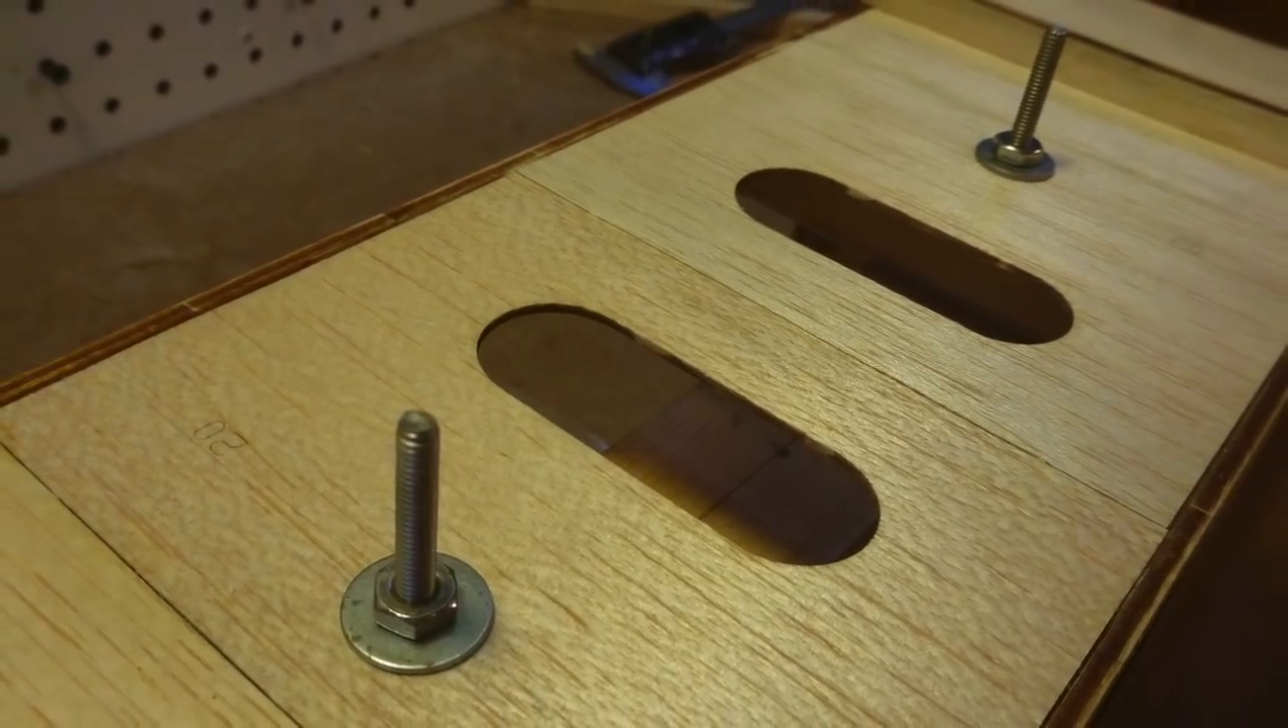Then, we drilled out the wing bolt holes in the fuselage with an 11 64th drill bit, and inserted the jig into the fuselage, putting washers and nuts on top to gently secure it.